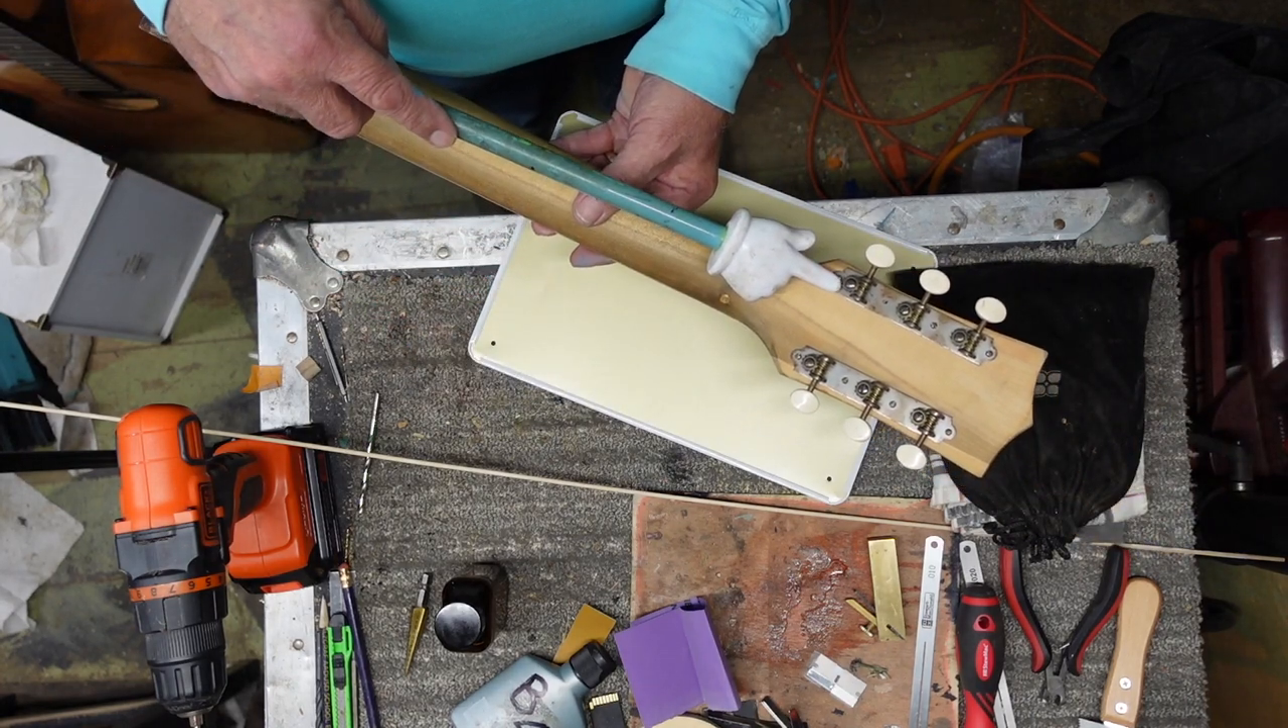Tuners are on here. They look good.